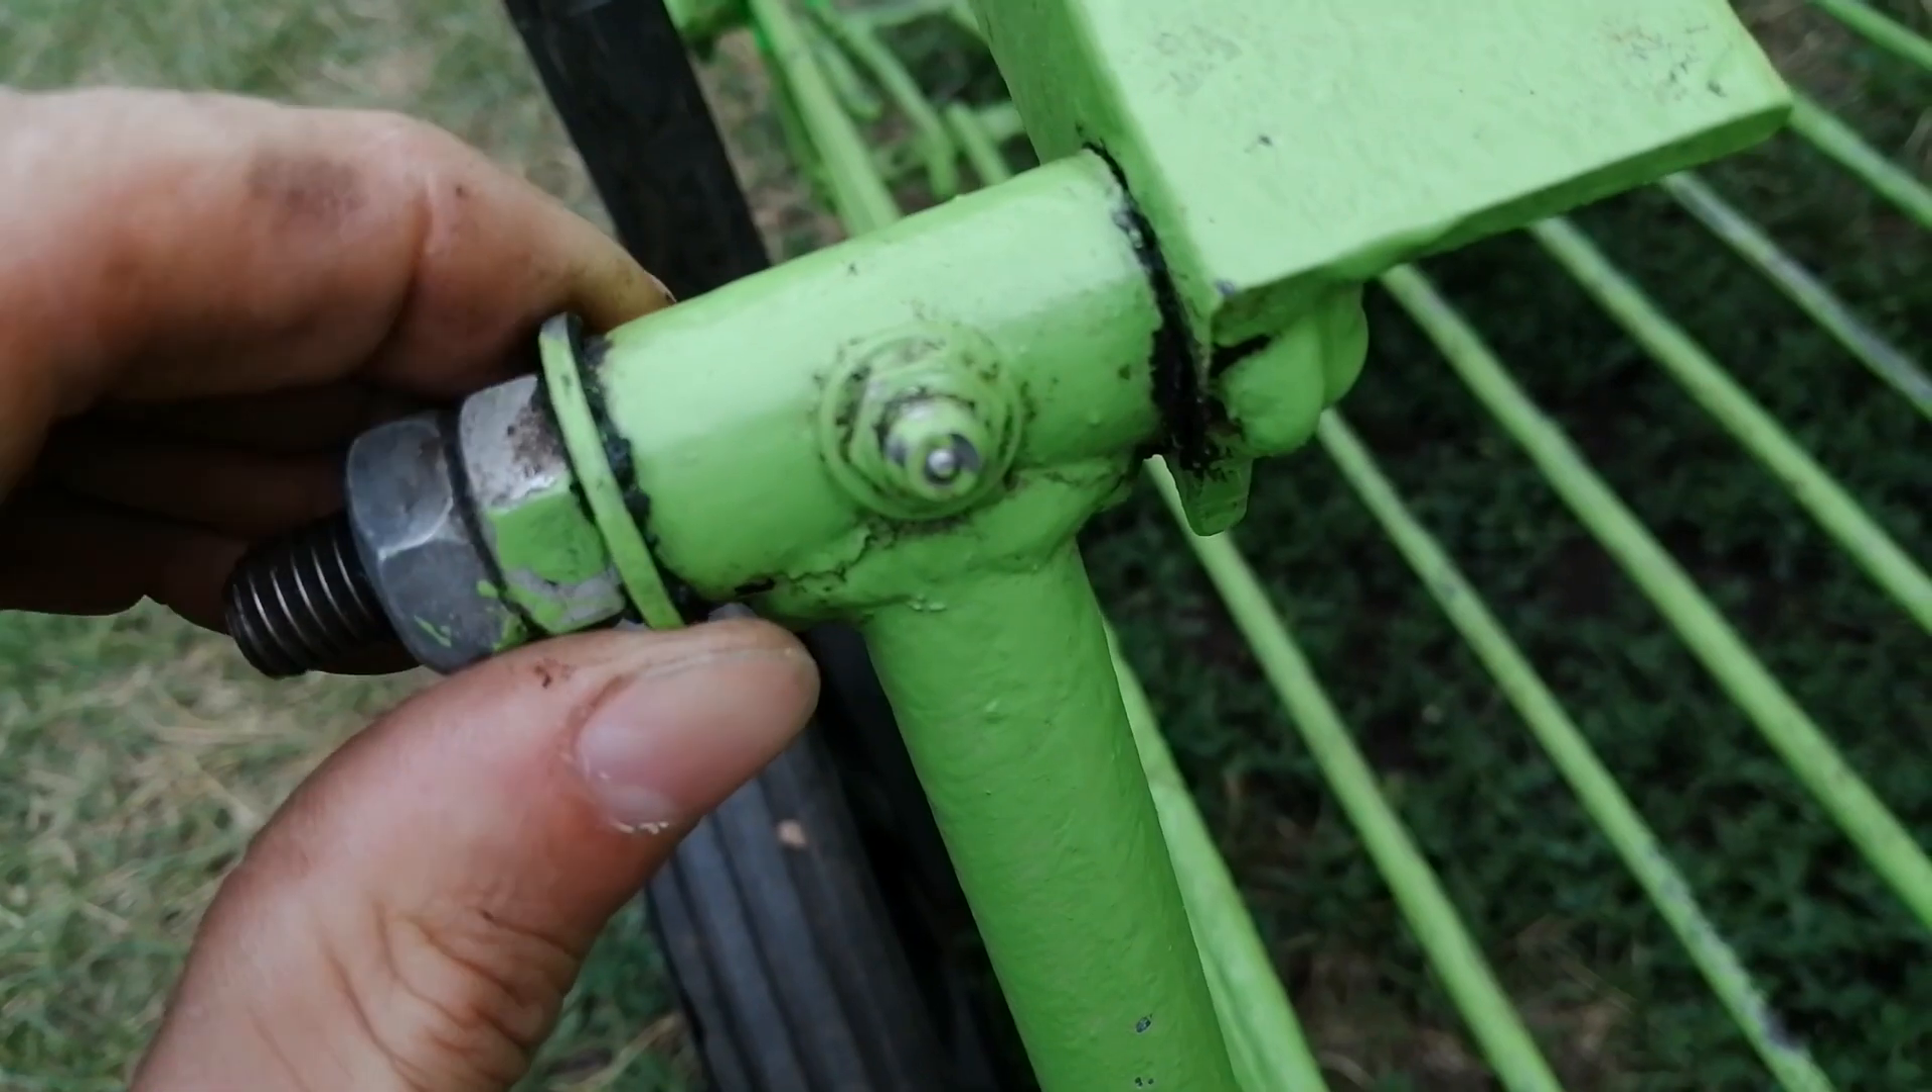Добавил вот такую вот шайбу чтобы болты не стирали саму втулку.